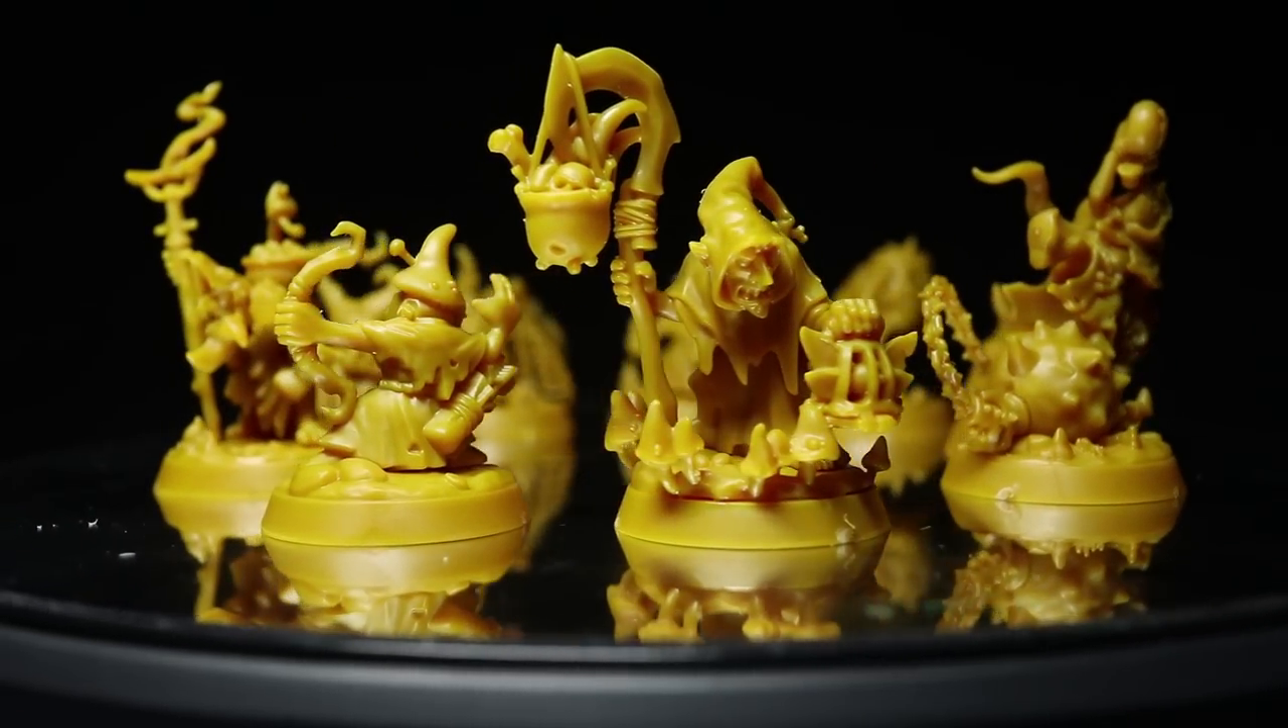And here we have the fully assembled Zarbags Gits.